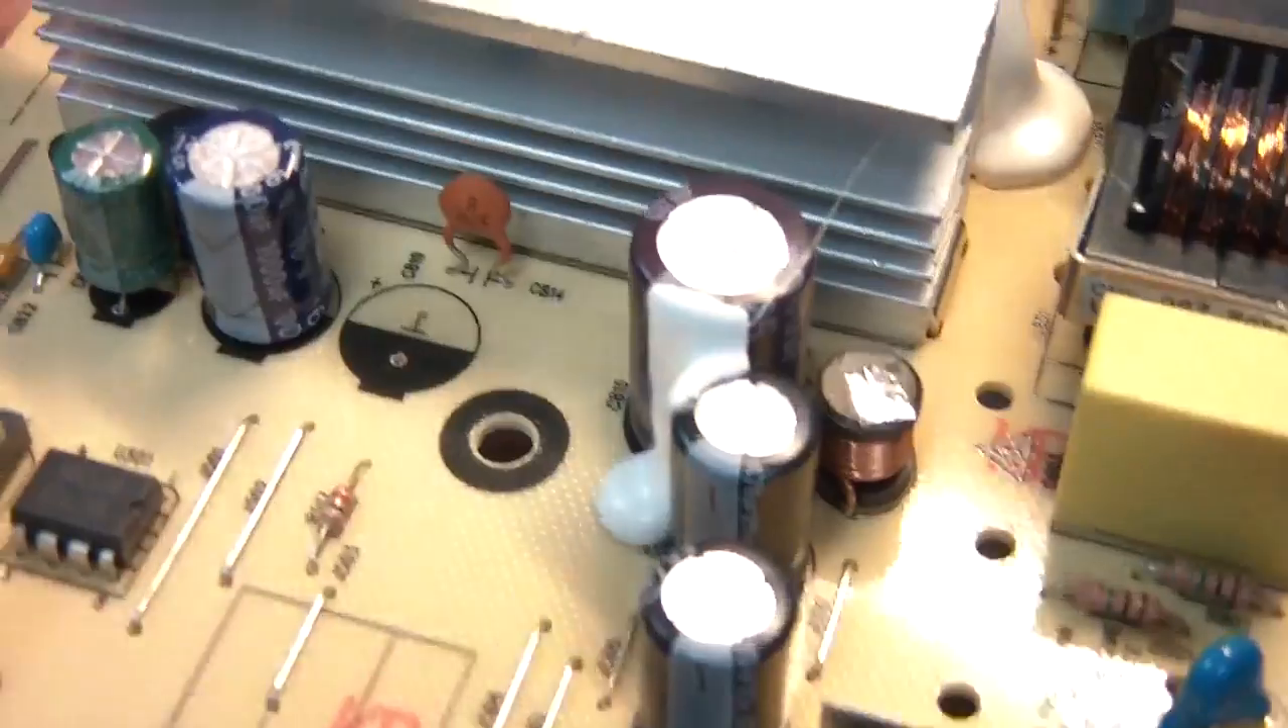This board was designed for a second cap here but was left off.